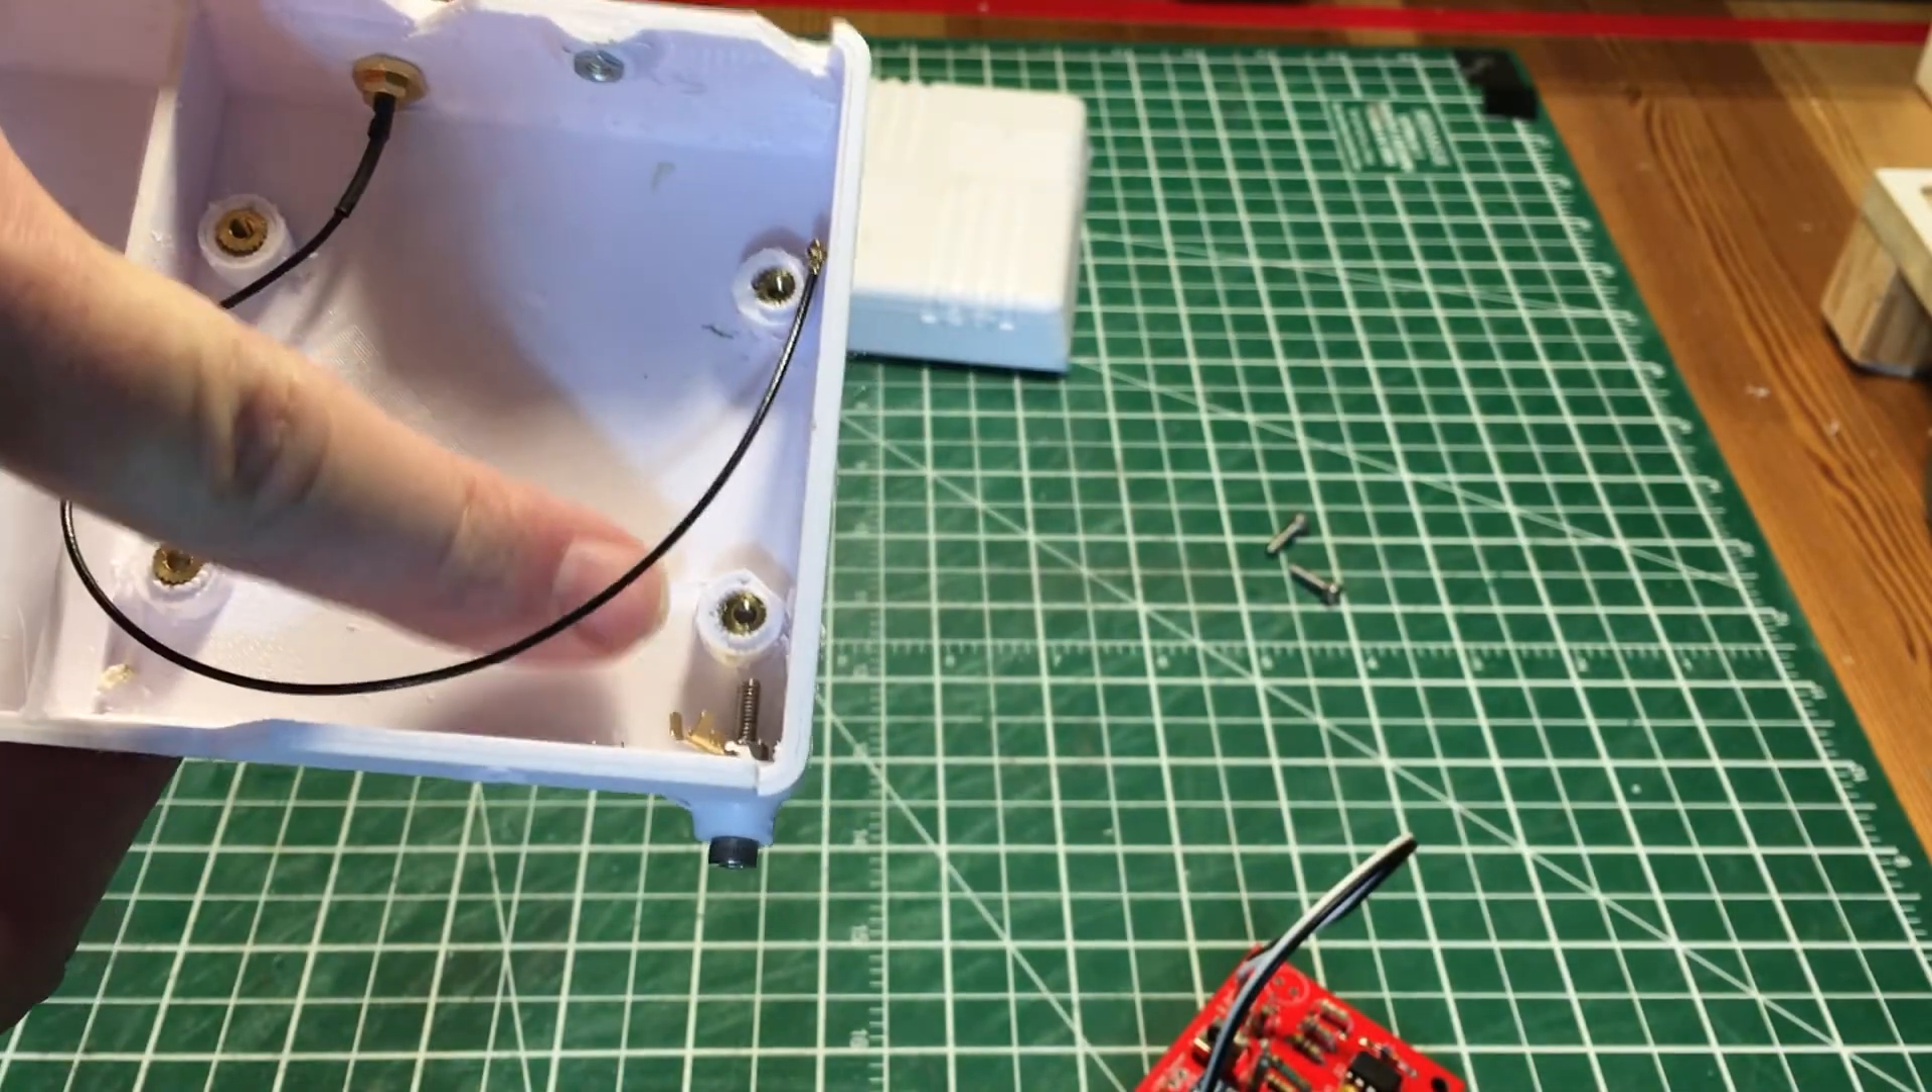I added four threaded inserts where I will screw the board while the build process is going on.